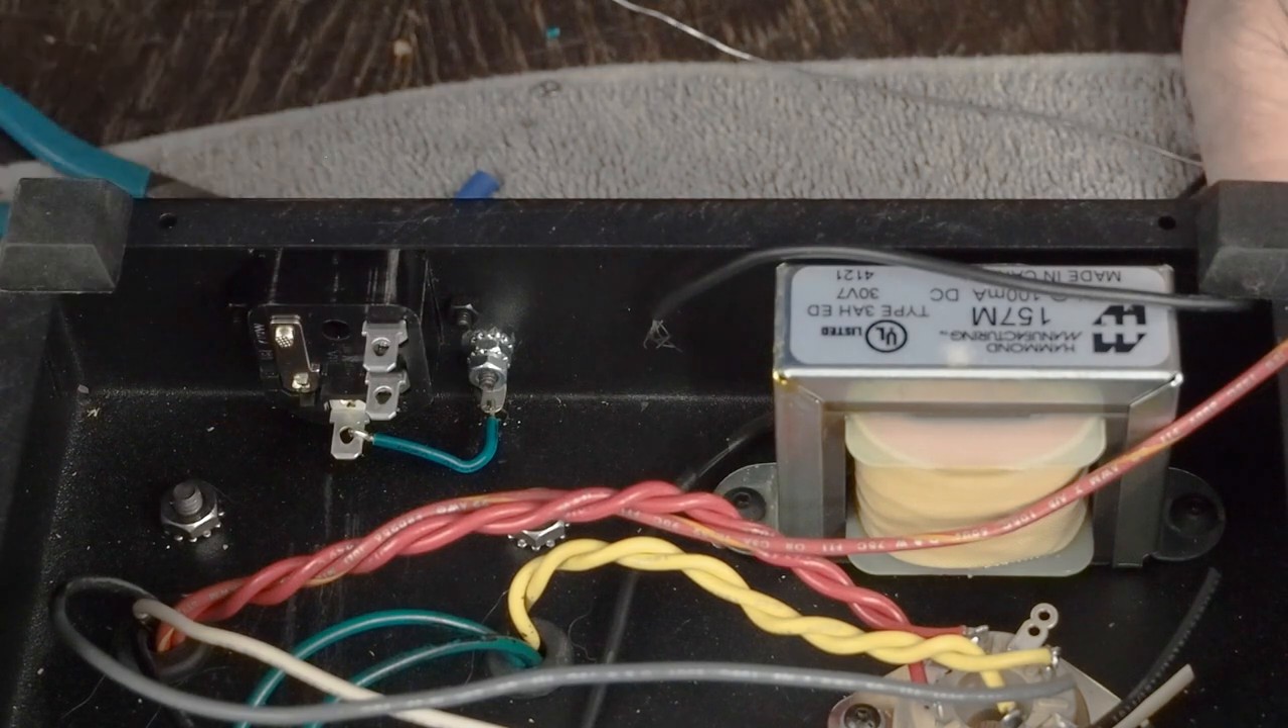Okay, so now we got our little ground wire here put in place.